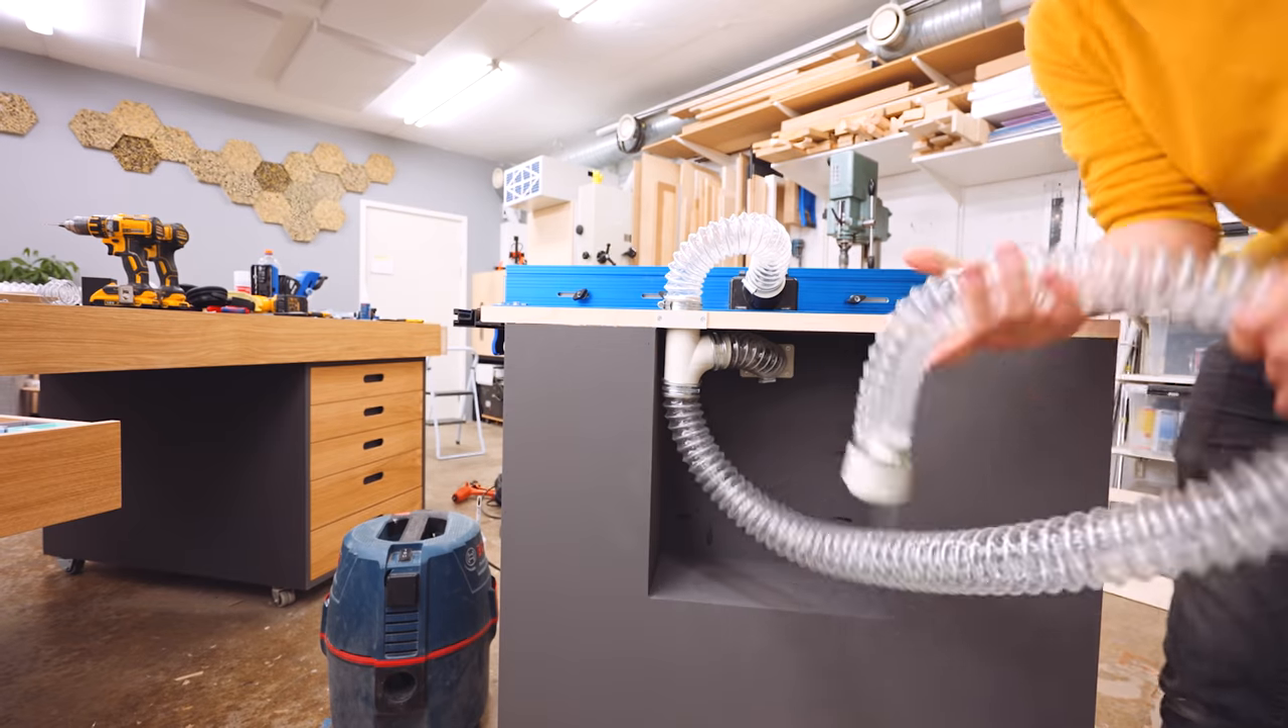And then to the bottom of this Y-connection, I've attached a longer piece to this hose with an adapter.